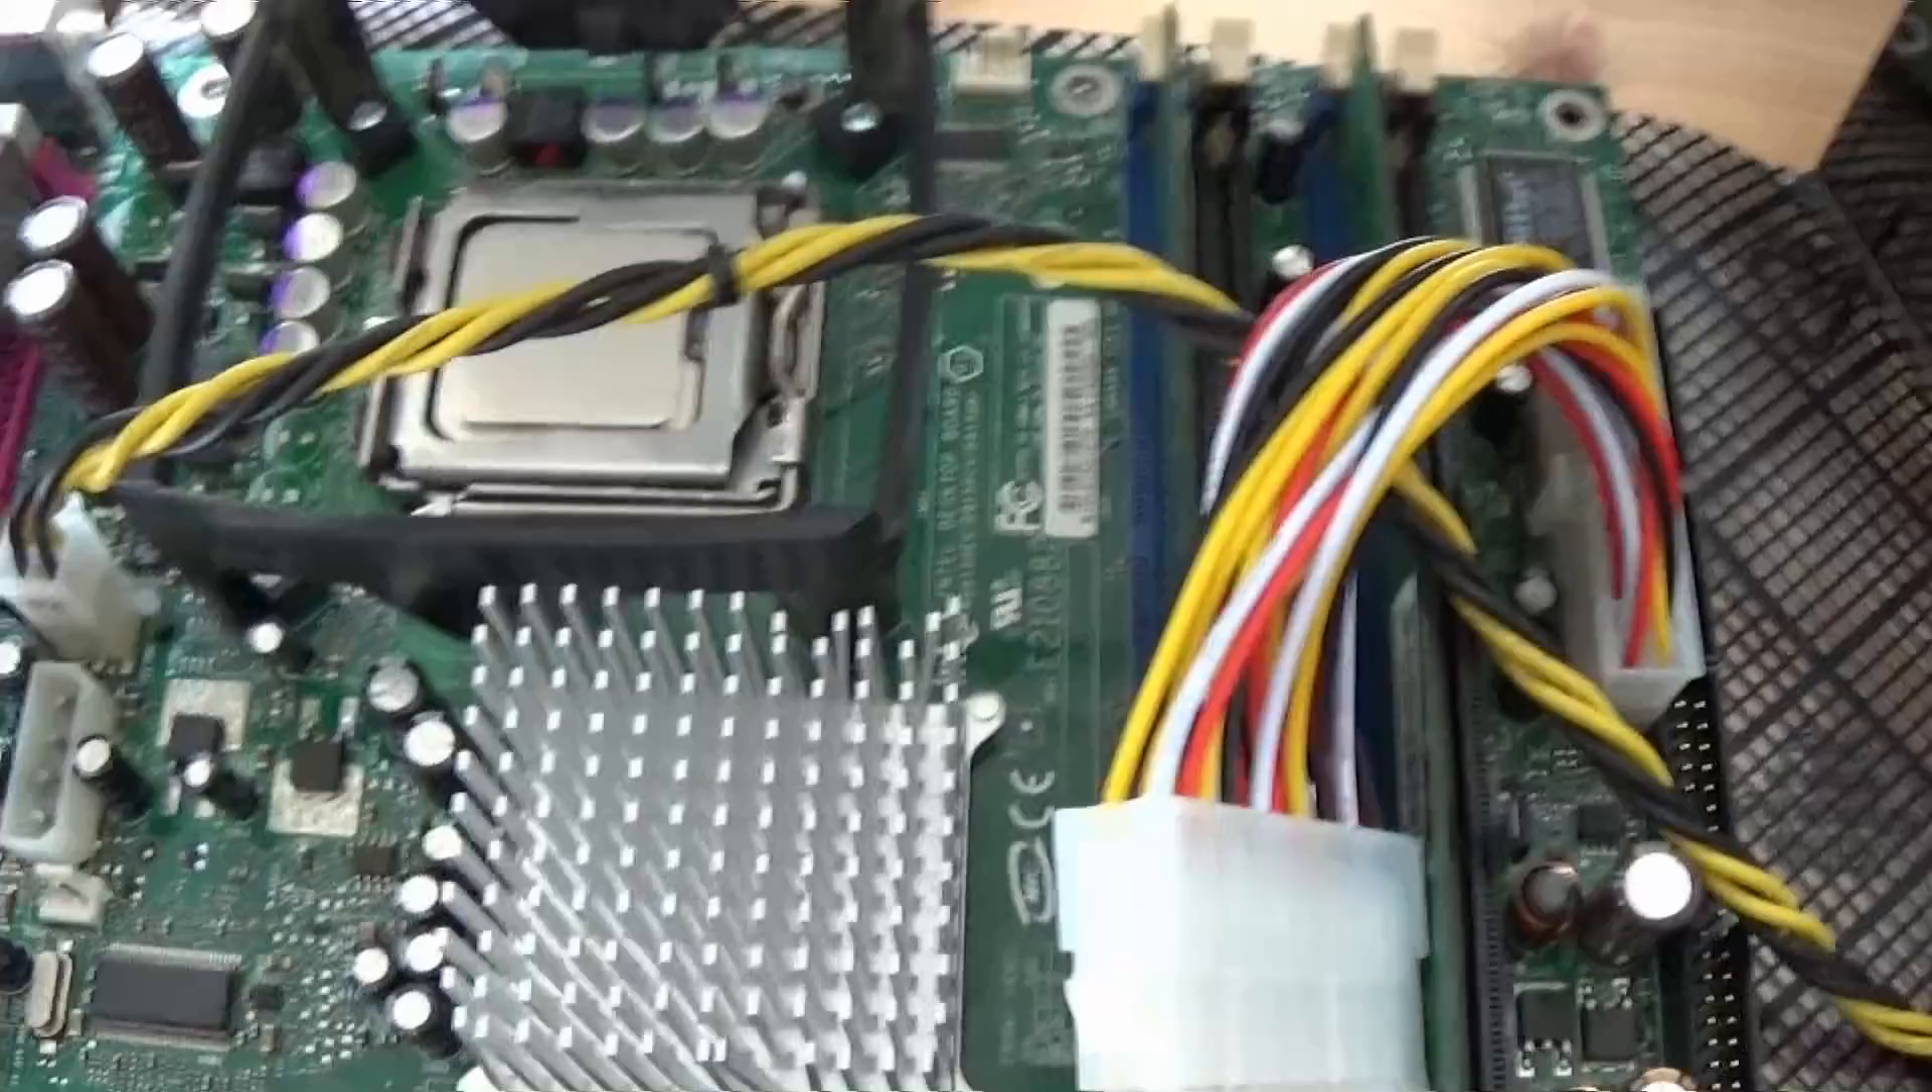Ja, auf dem Prozessor ist noch kein Kühler drauf.